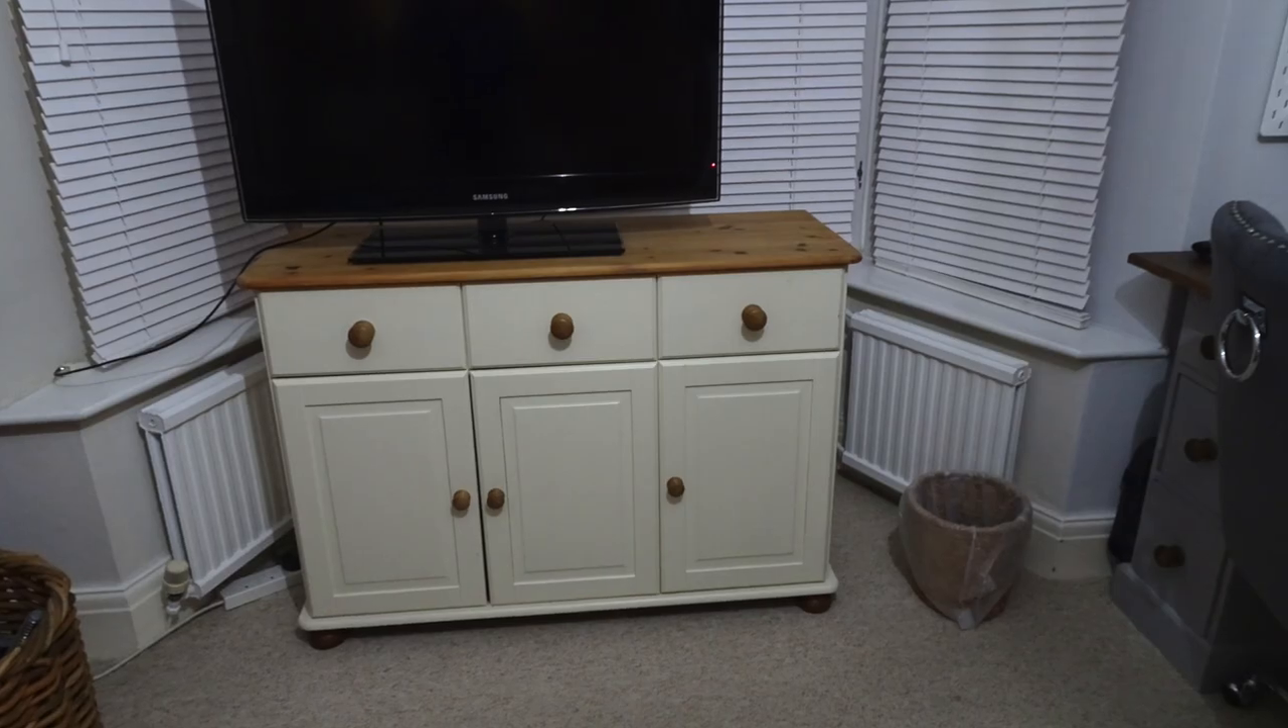I just put the doors back on and just made sure that everything closed and was working properly.